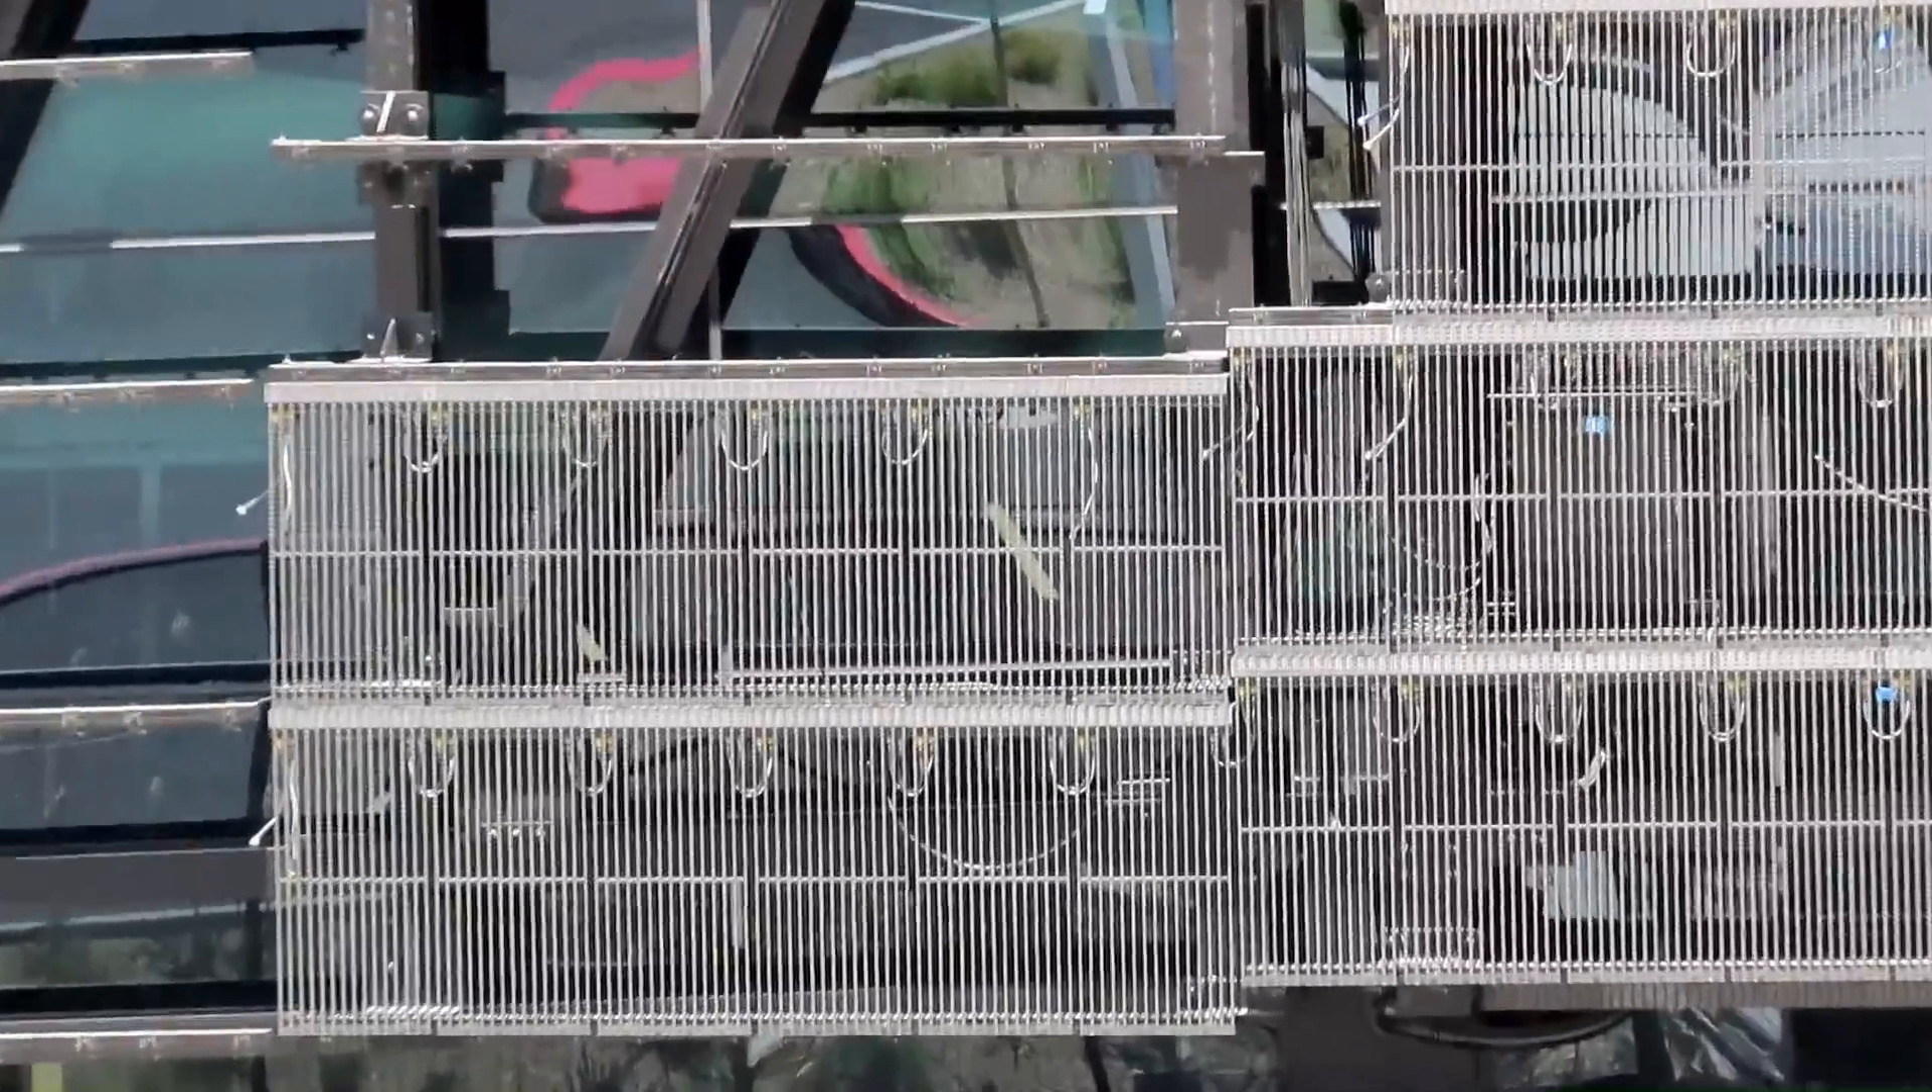You can see a few of the panels here how they're down a little bit lower.